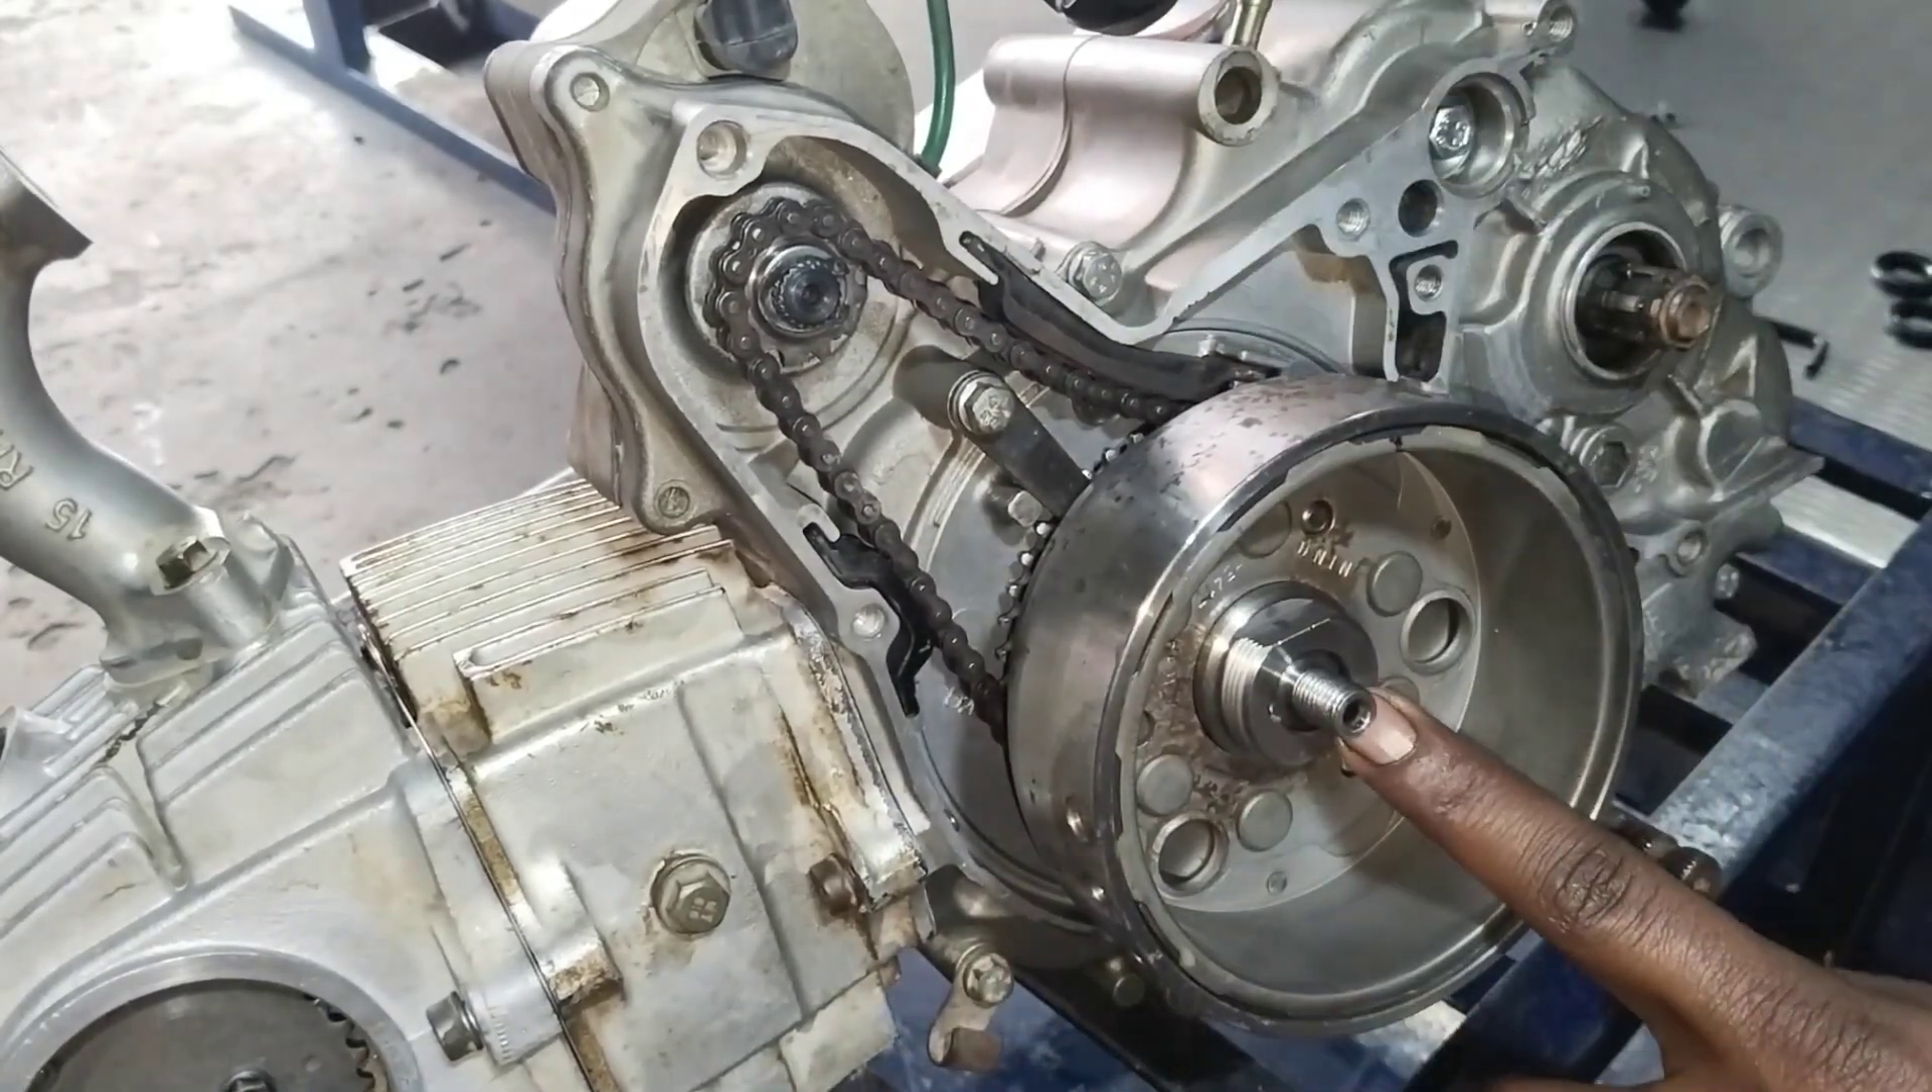देख गाइज हमारा मैगनेट लग चुका है।